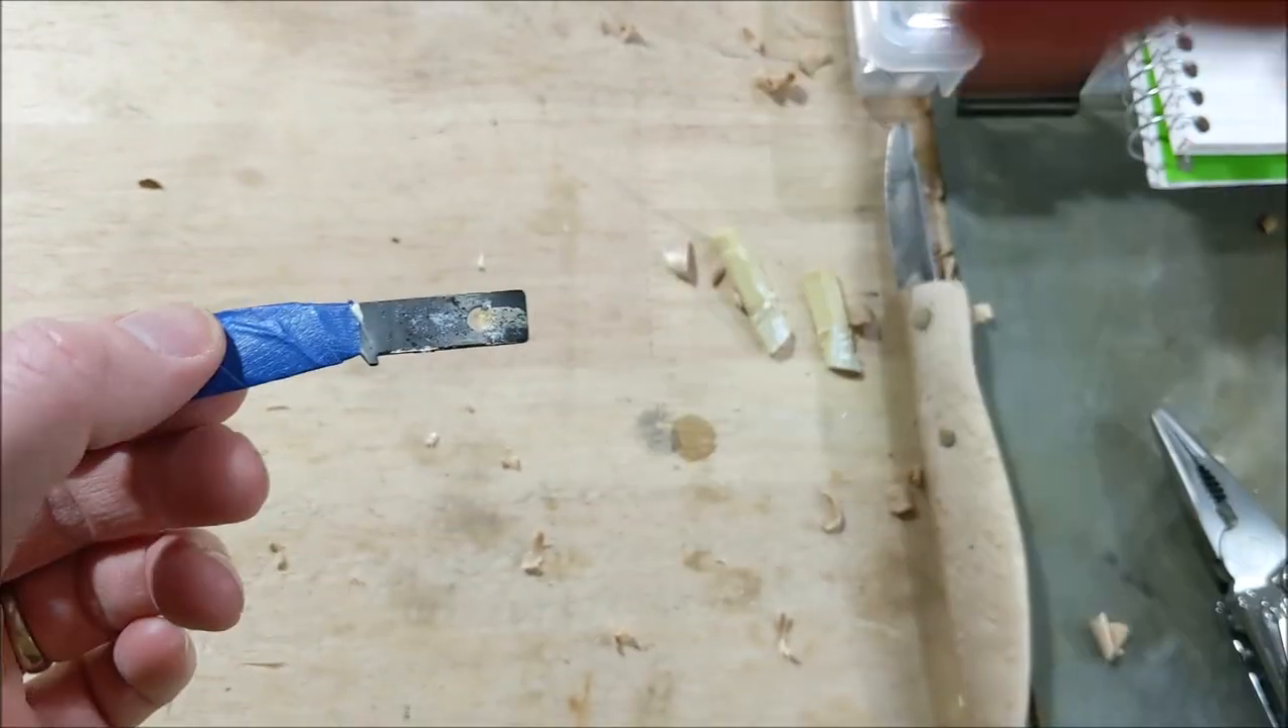So there's the flex cut blade with the handle and epoxy removed.